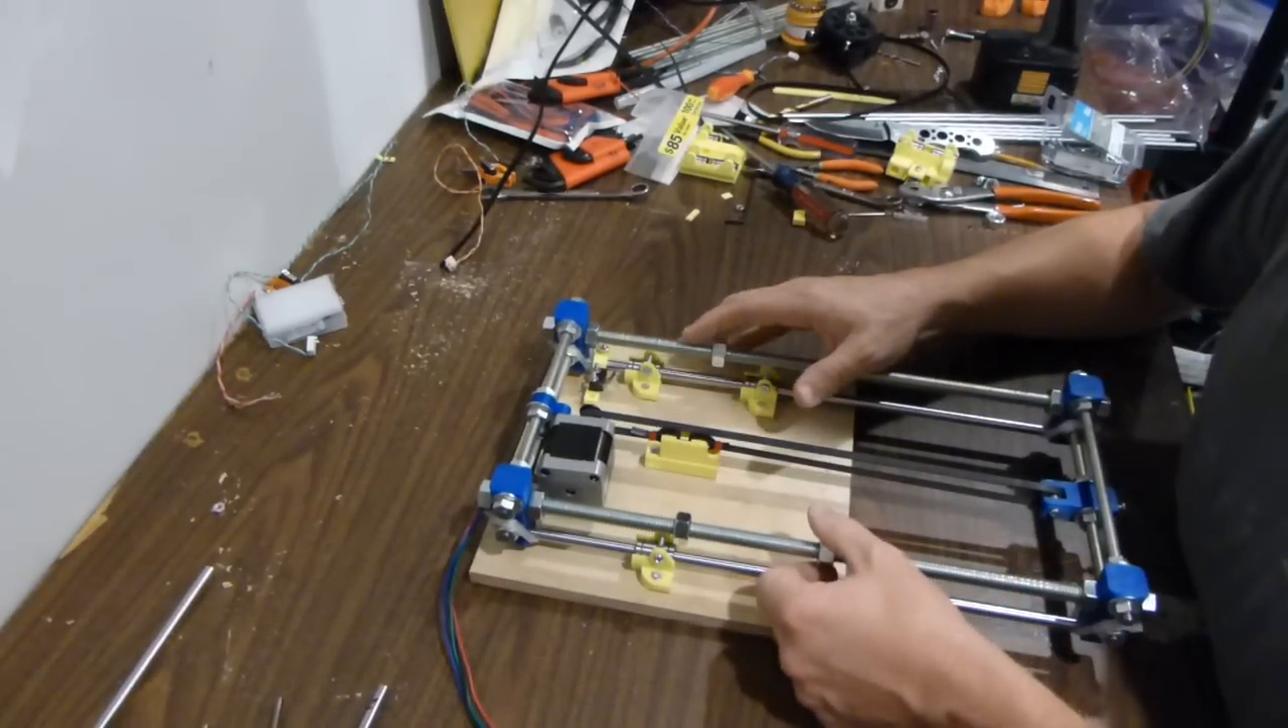I've got the y-axis pretty much all assembled here.